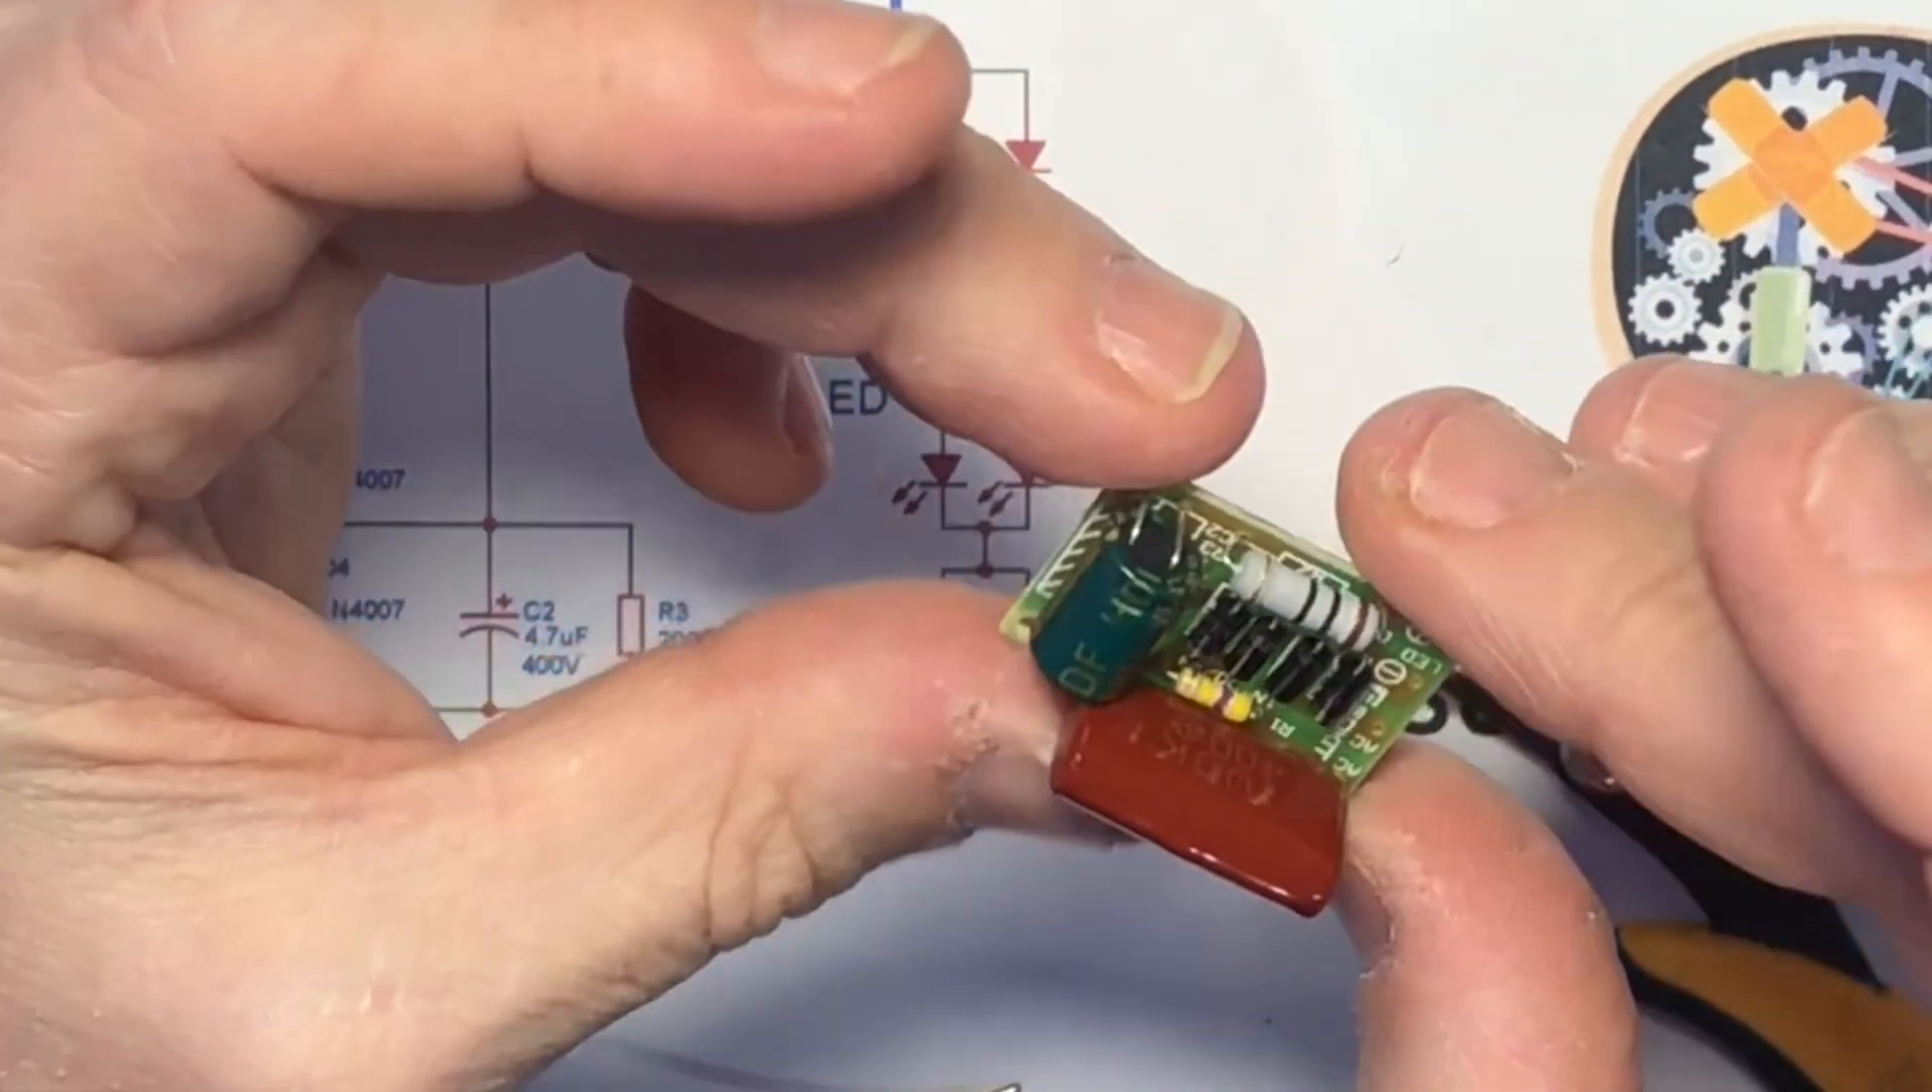Ed ecco che il nostro circuitino di riduzione di tensione è stato montato.